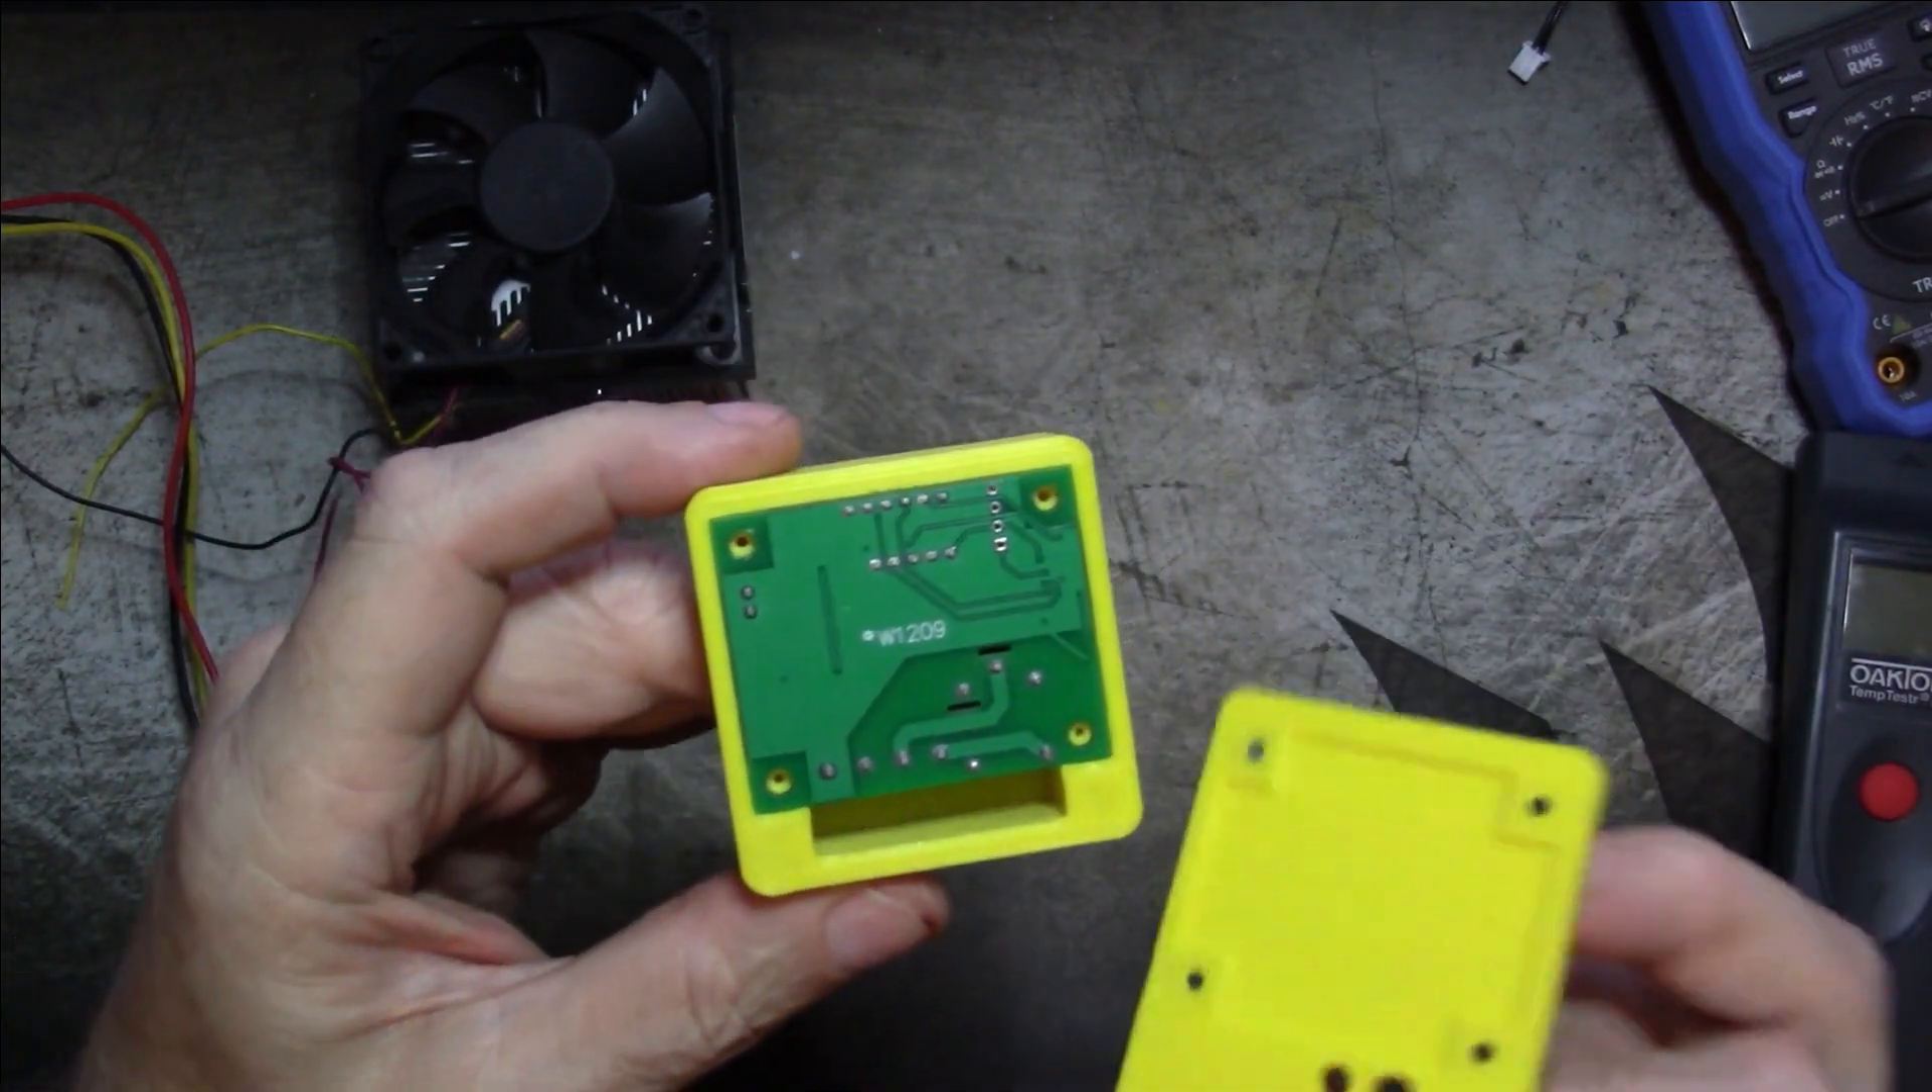It's a beautiful fit. Holes line up perfectly.